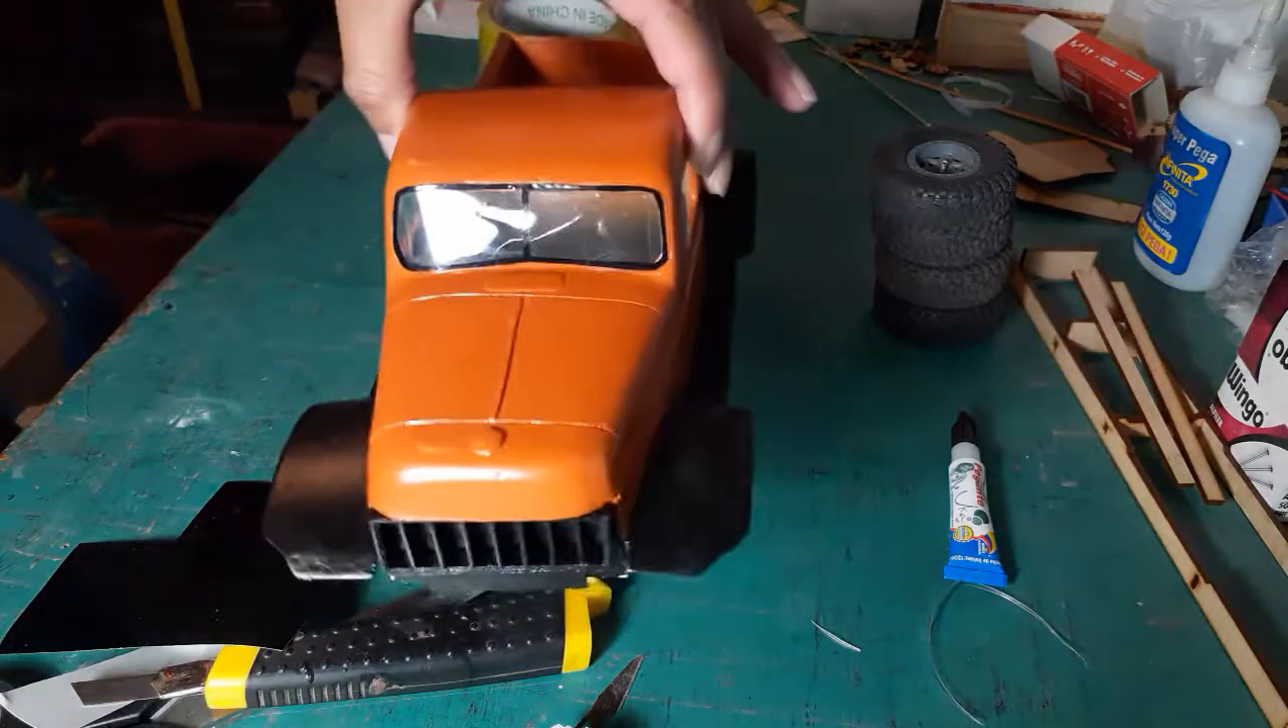Entonces ya tenemos pues nuestro panorámico delante ya instalado.